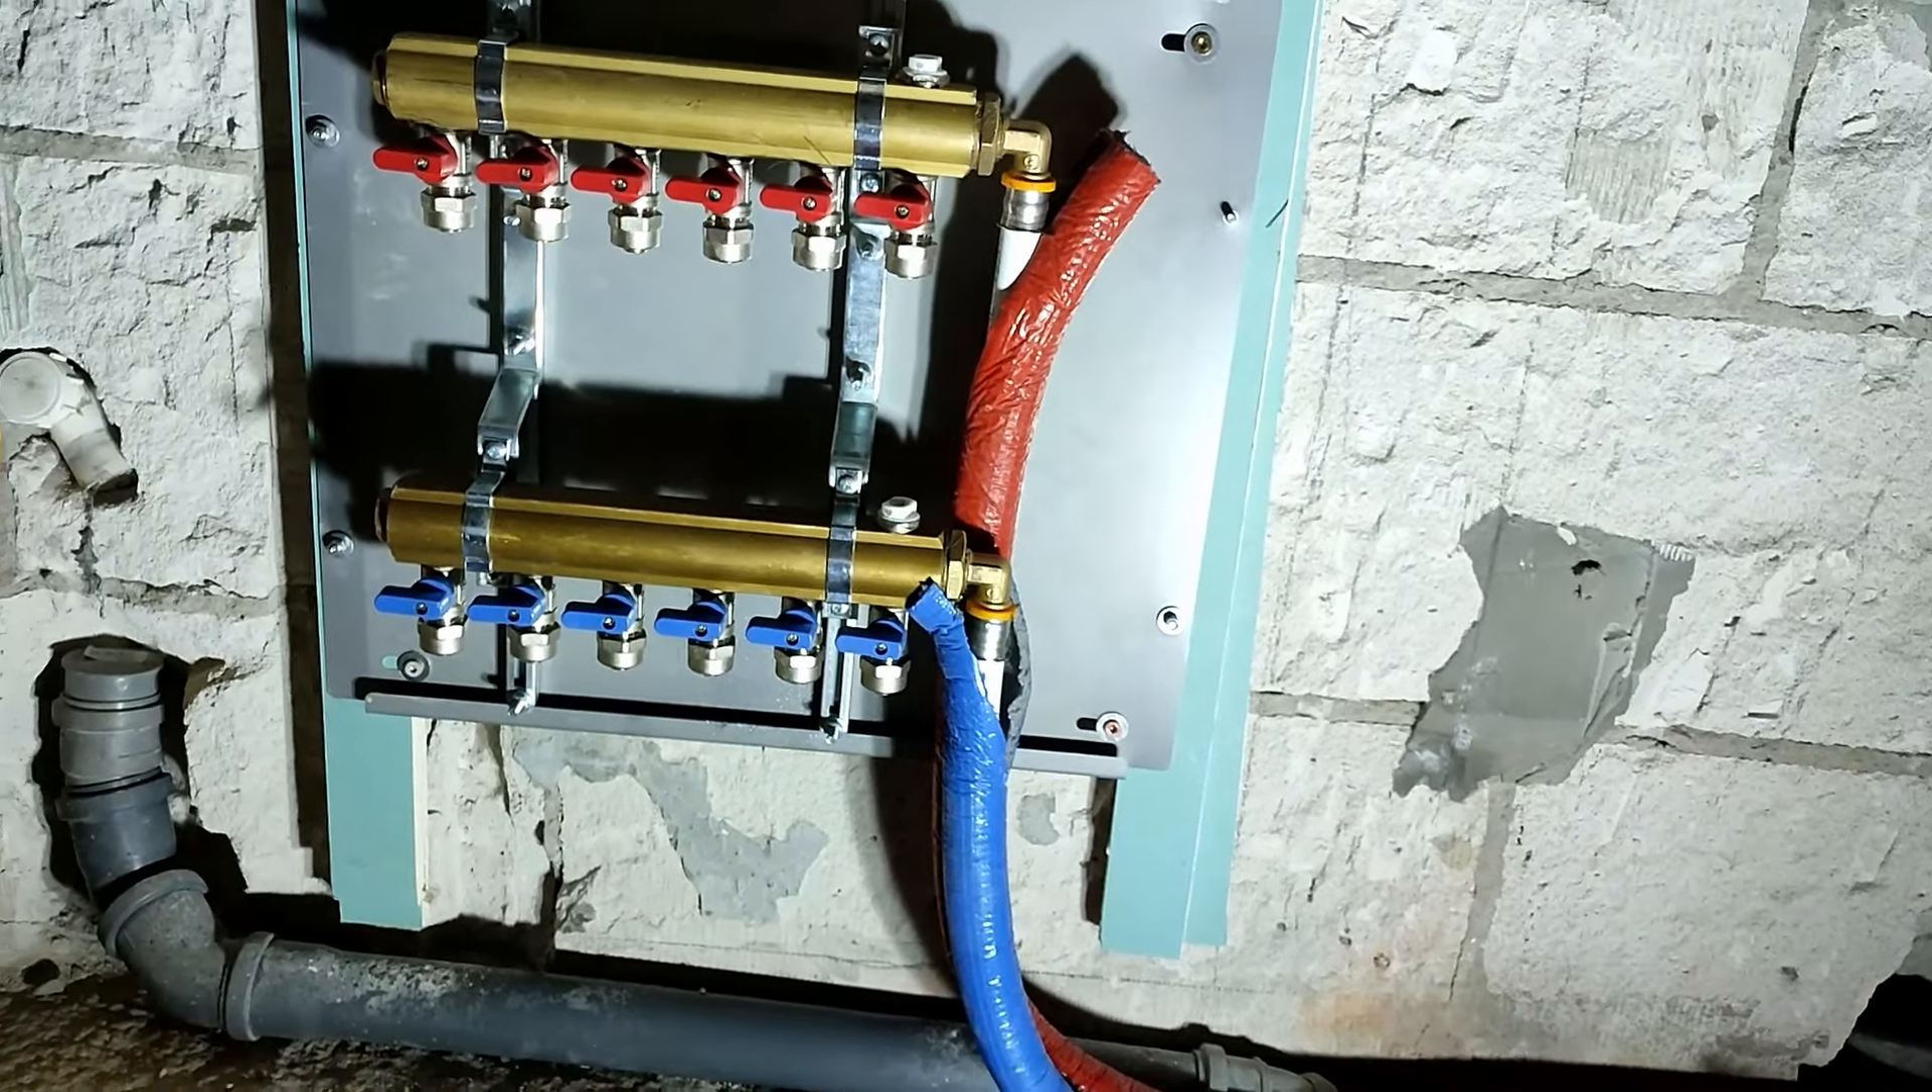Ja rozdzielacz mam już skręcony, no i zasilanie również mam już podłączone.